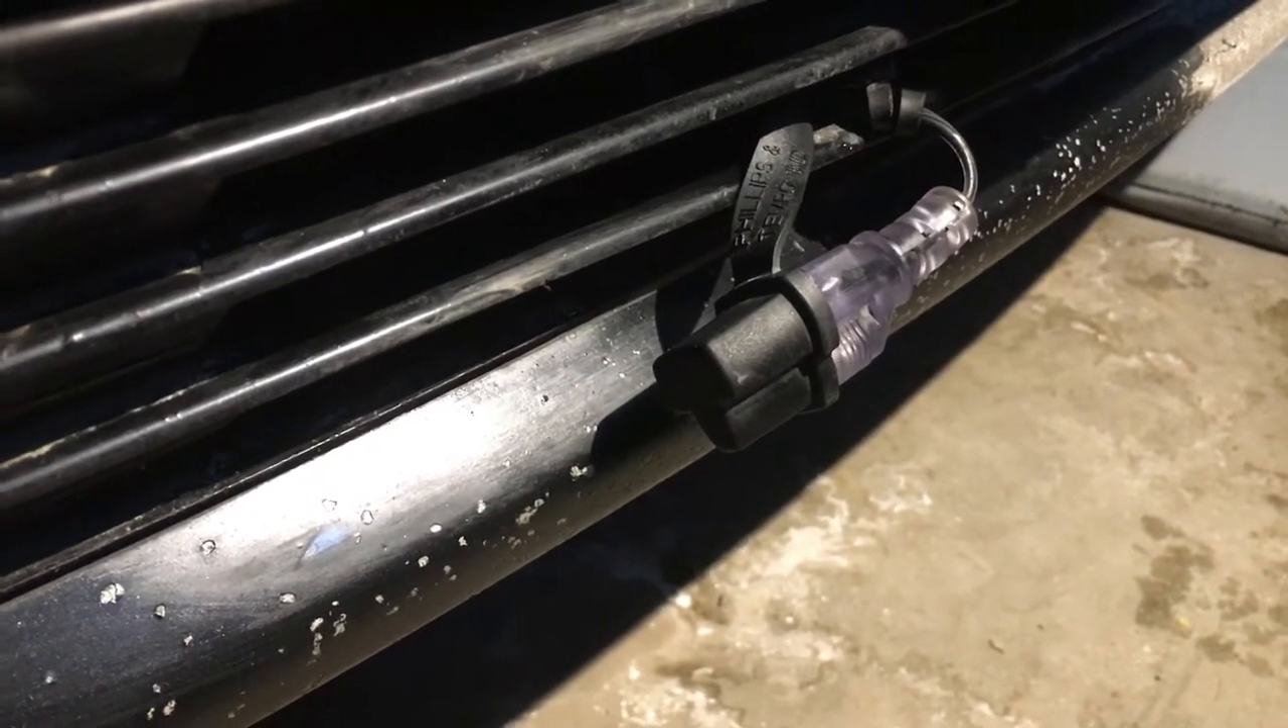Now you can see I've got the wire installed, run to the front of the car and there's a cable tie attaching it to that point right there.